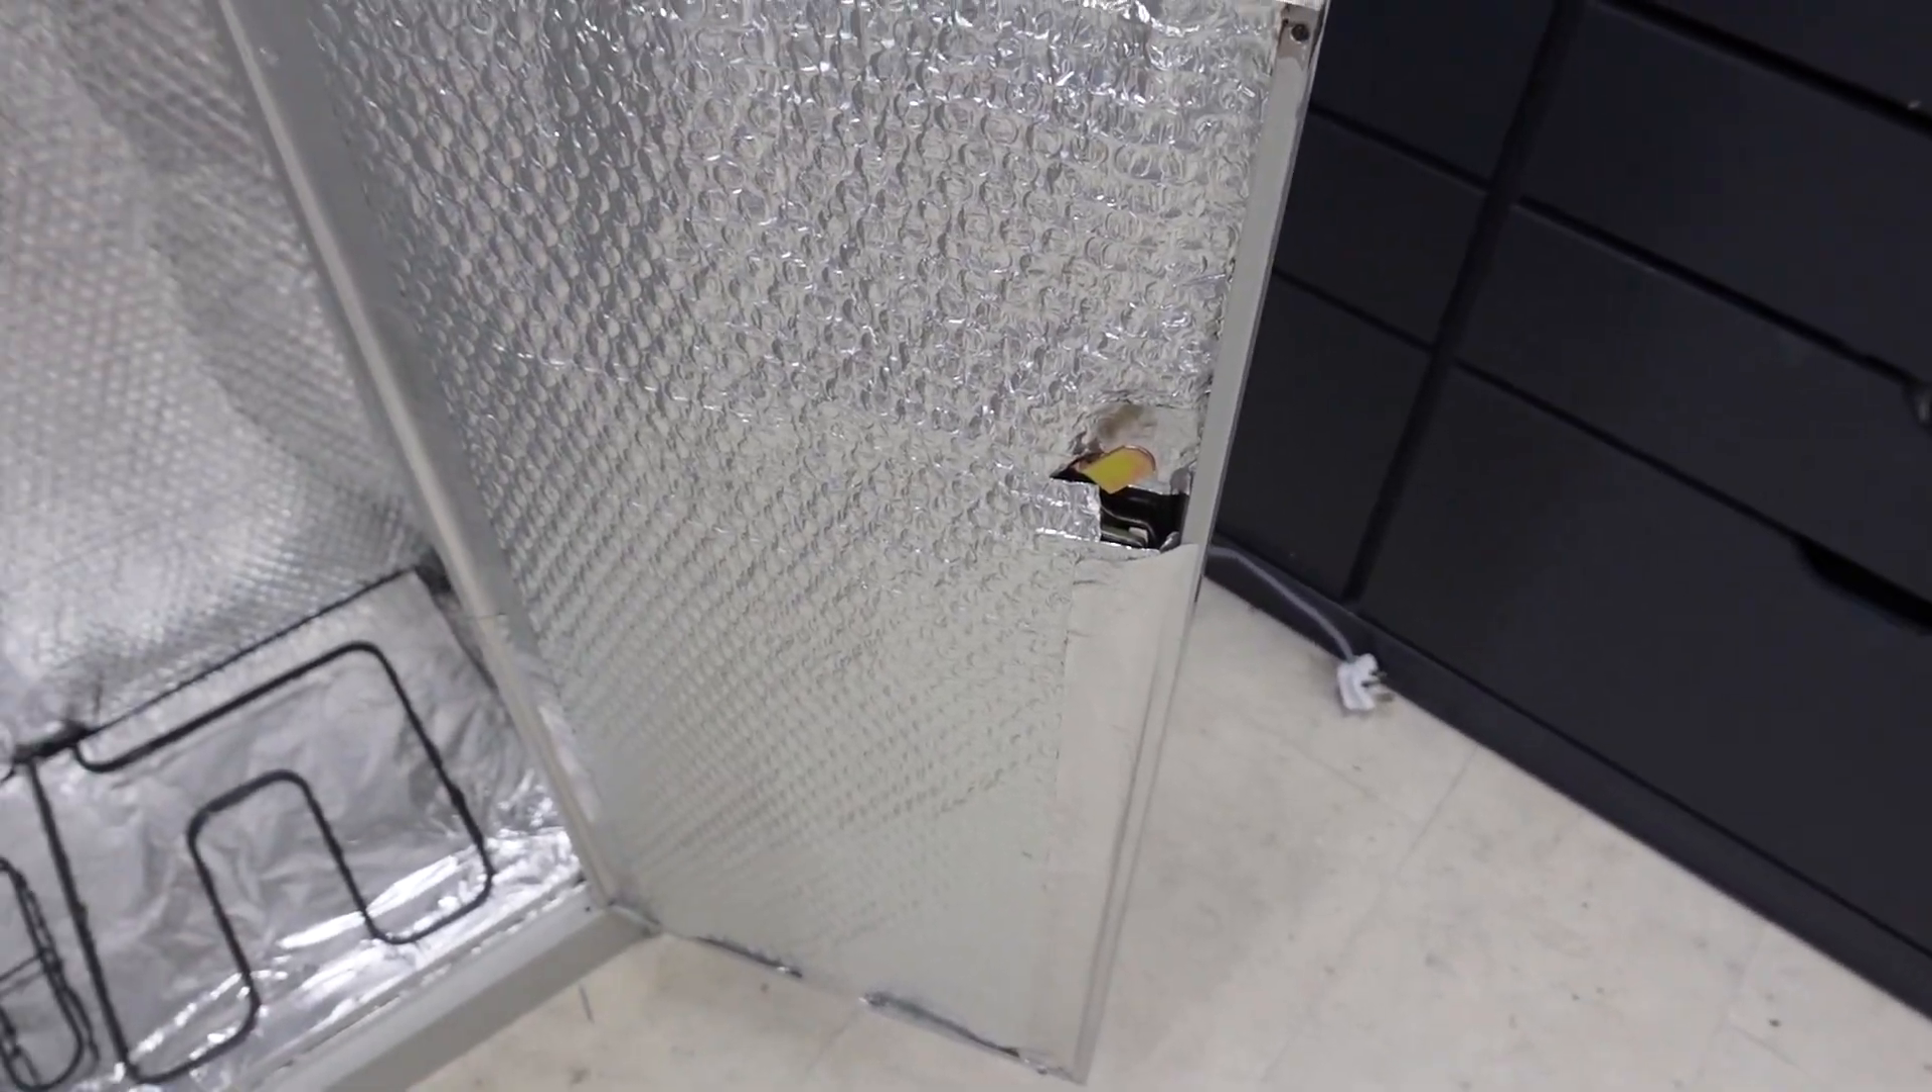We have now got the doors back on and the doors have been lined with three layers of the um insulation.